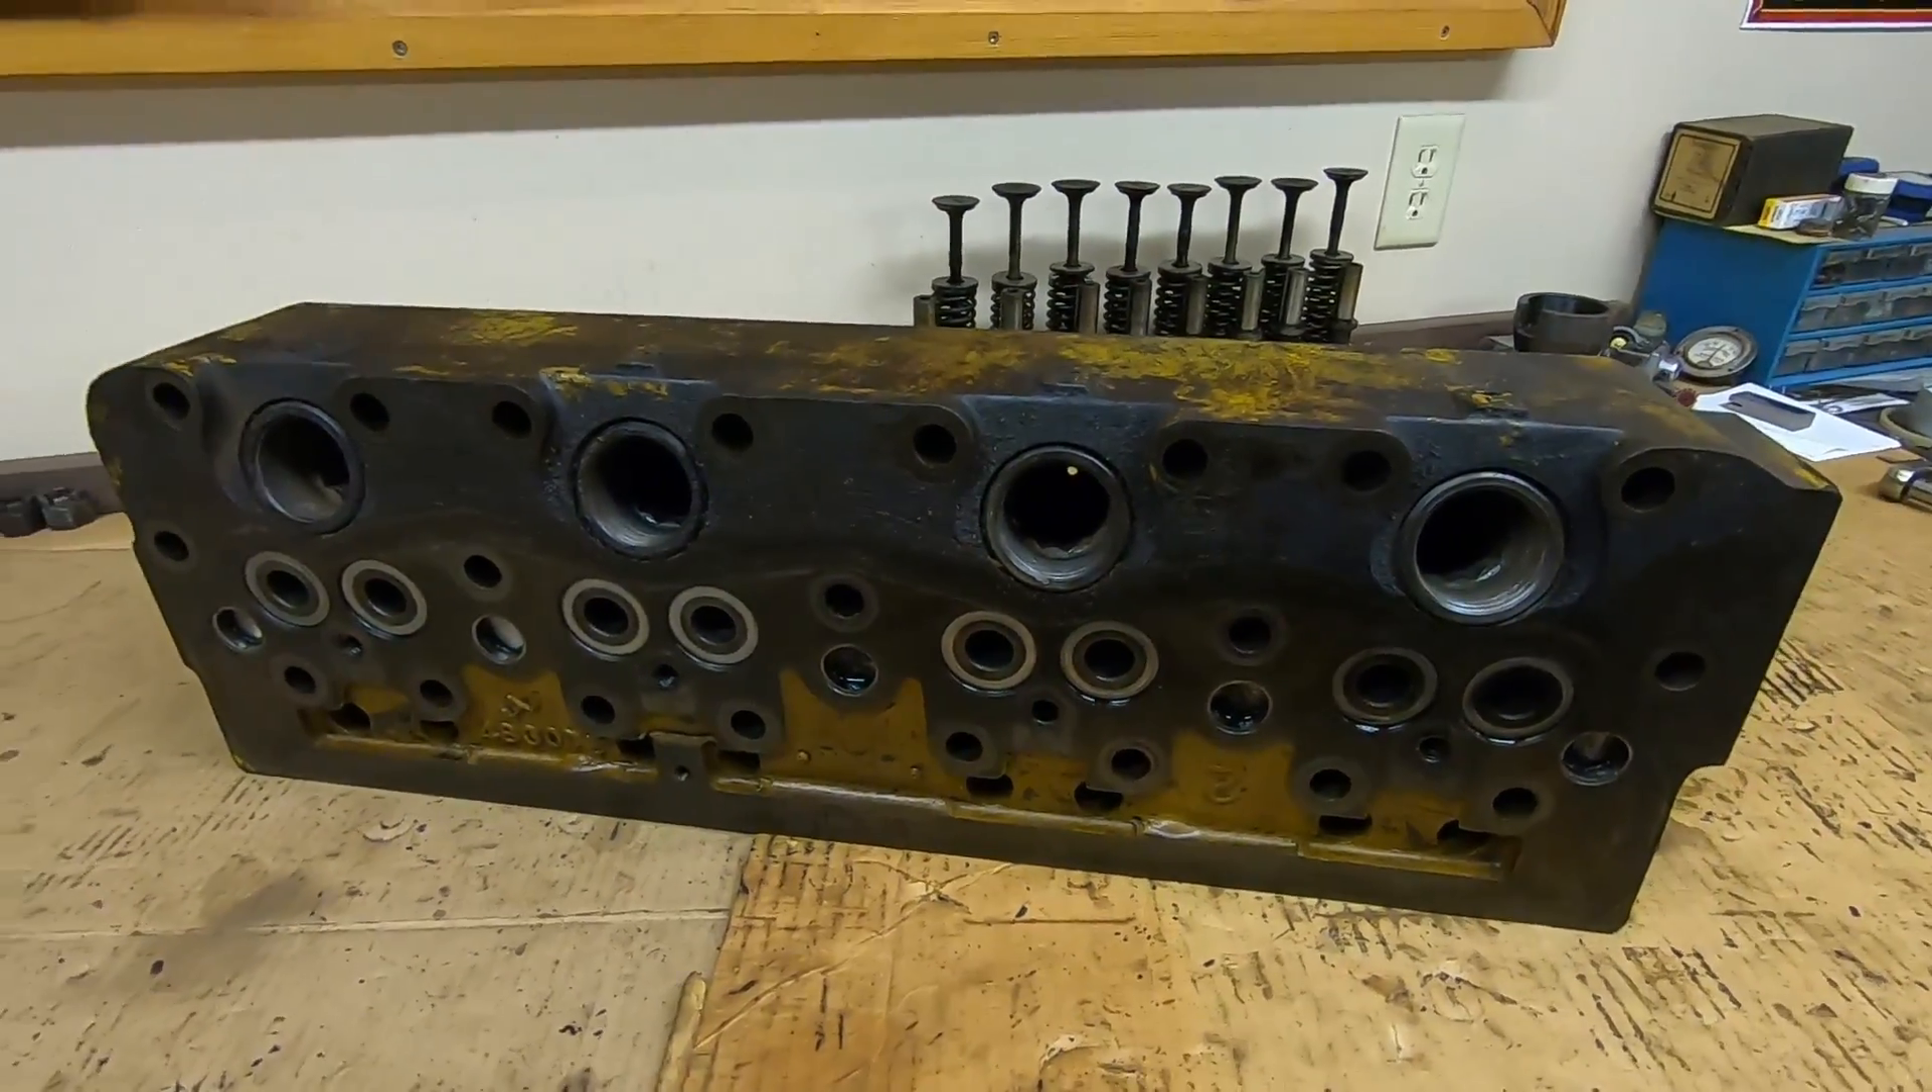Now that the valves springs and guides are out we just about have a completely disassembled cylinder head with the exception of pre-combustion chambers.